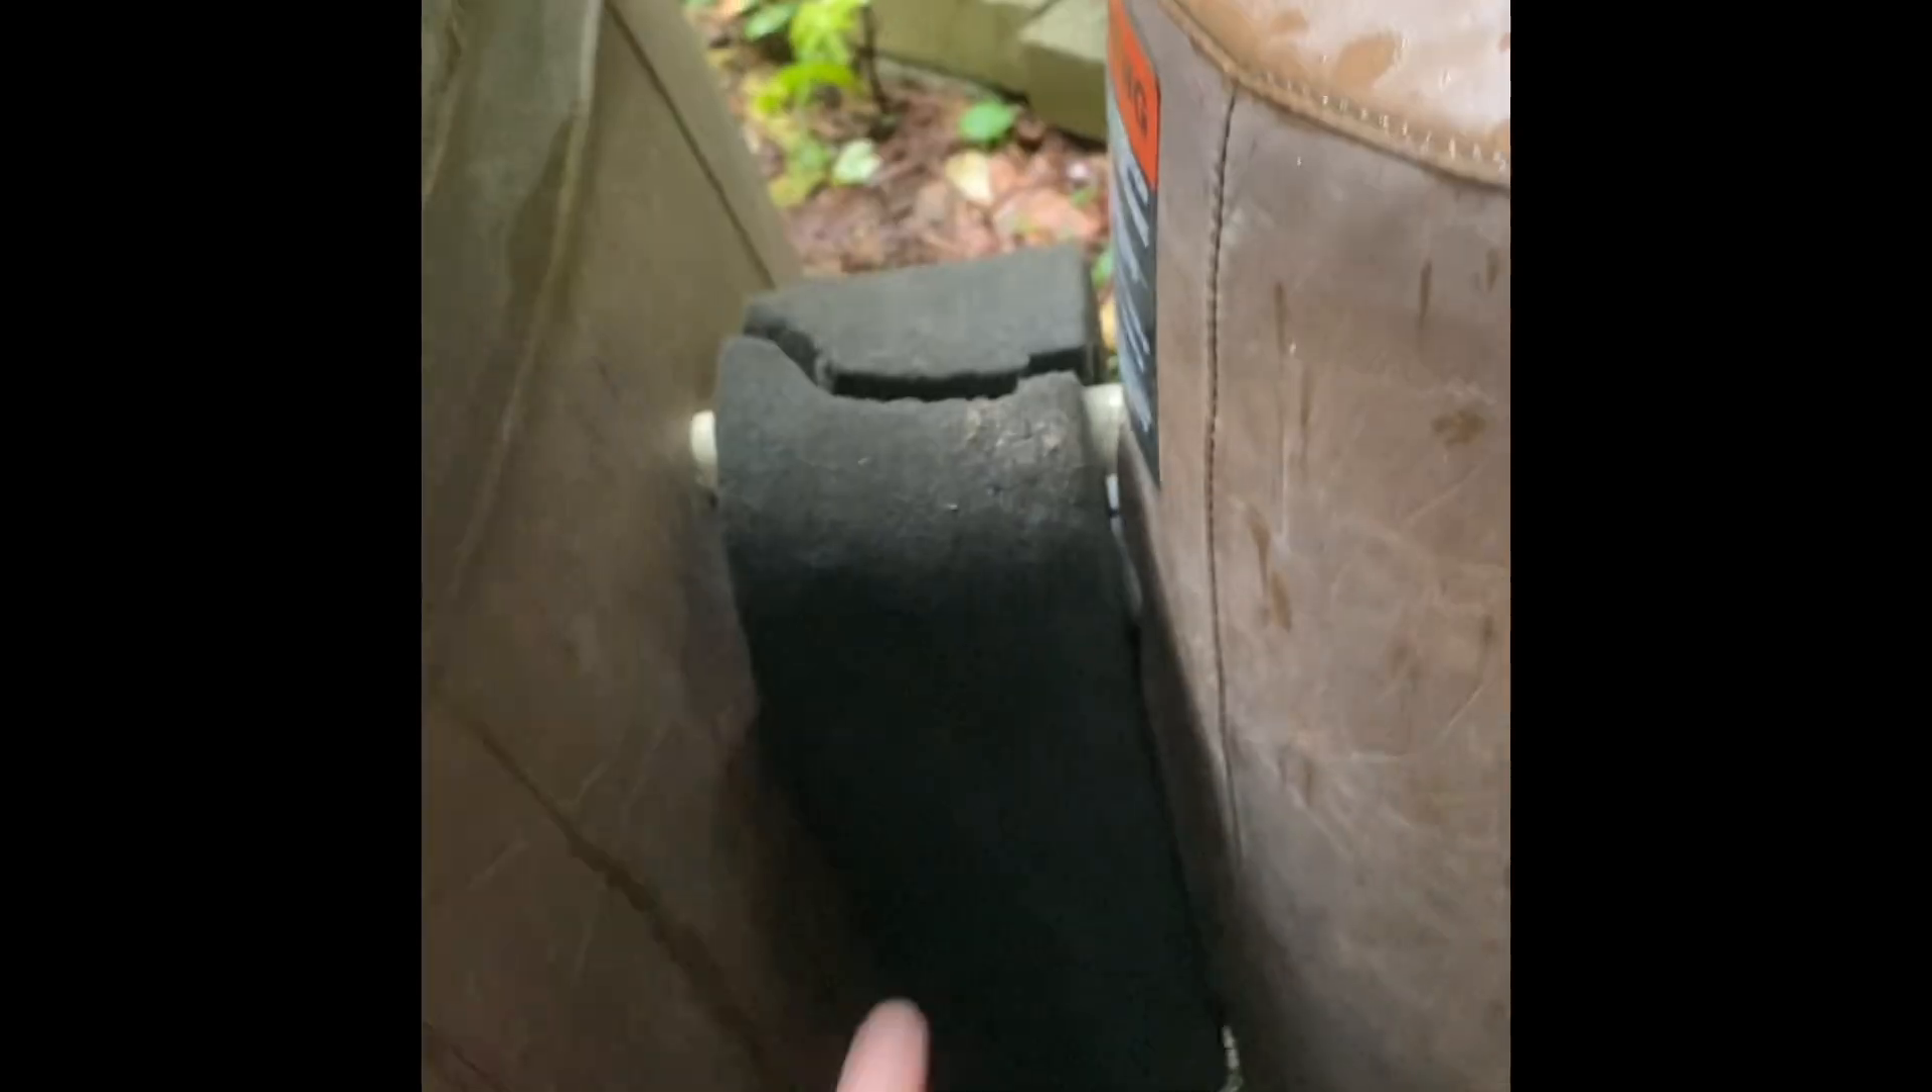I pulled it back on i pulled it down really tight cinched the cord put the i don't have the cover around the foam i just have the foam right now.